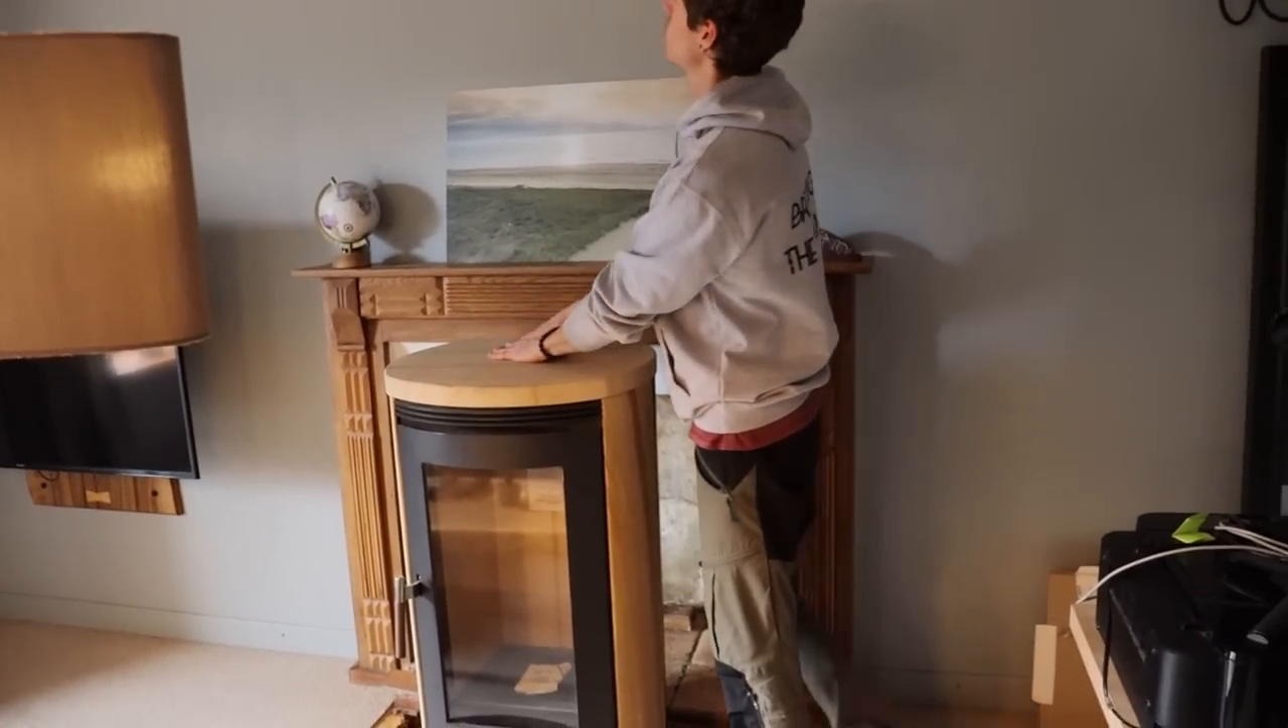Der Kamin ist ja bereits vorhanden, aber der muss noch hier installiert werden, eingebaut werden.